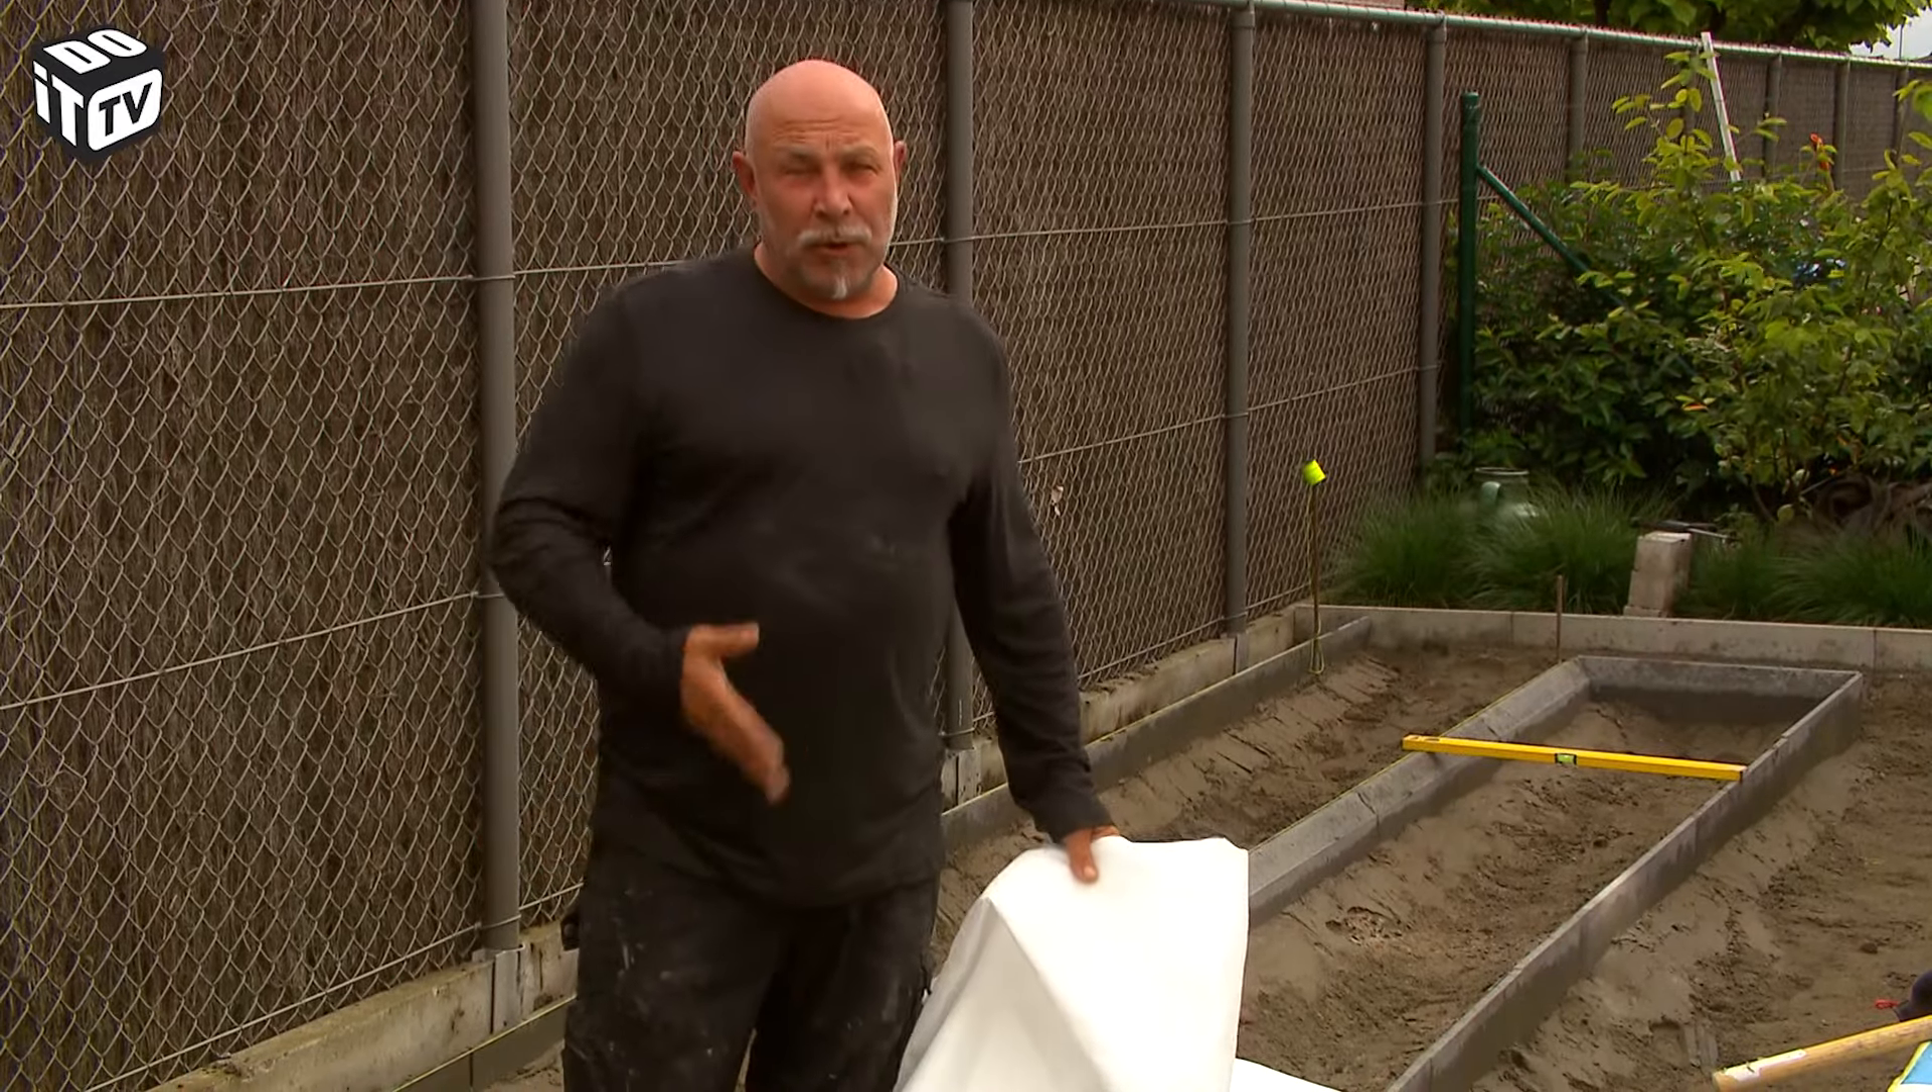Nos bordures sont maintenant installées et nous pouvons continuer avec la fondation.